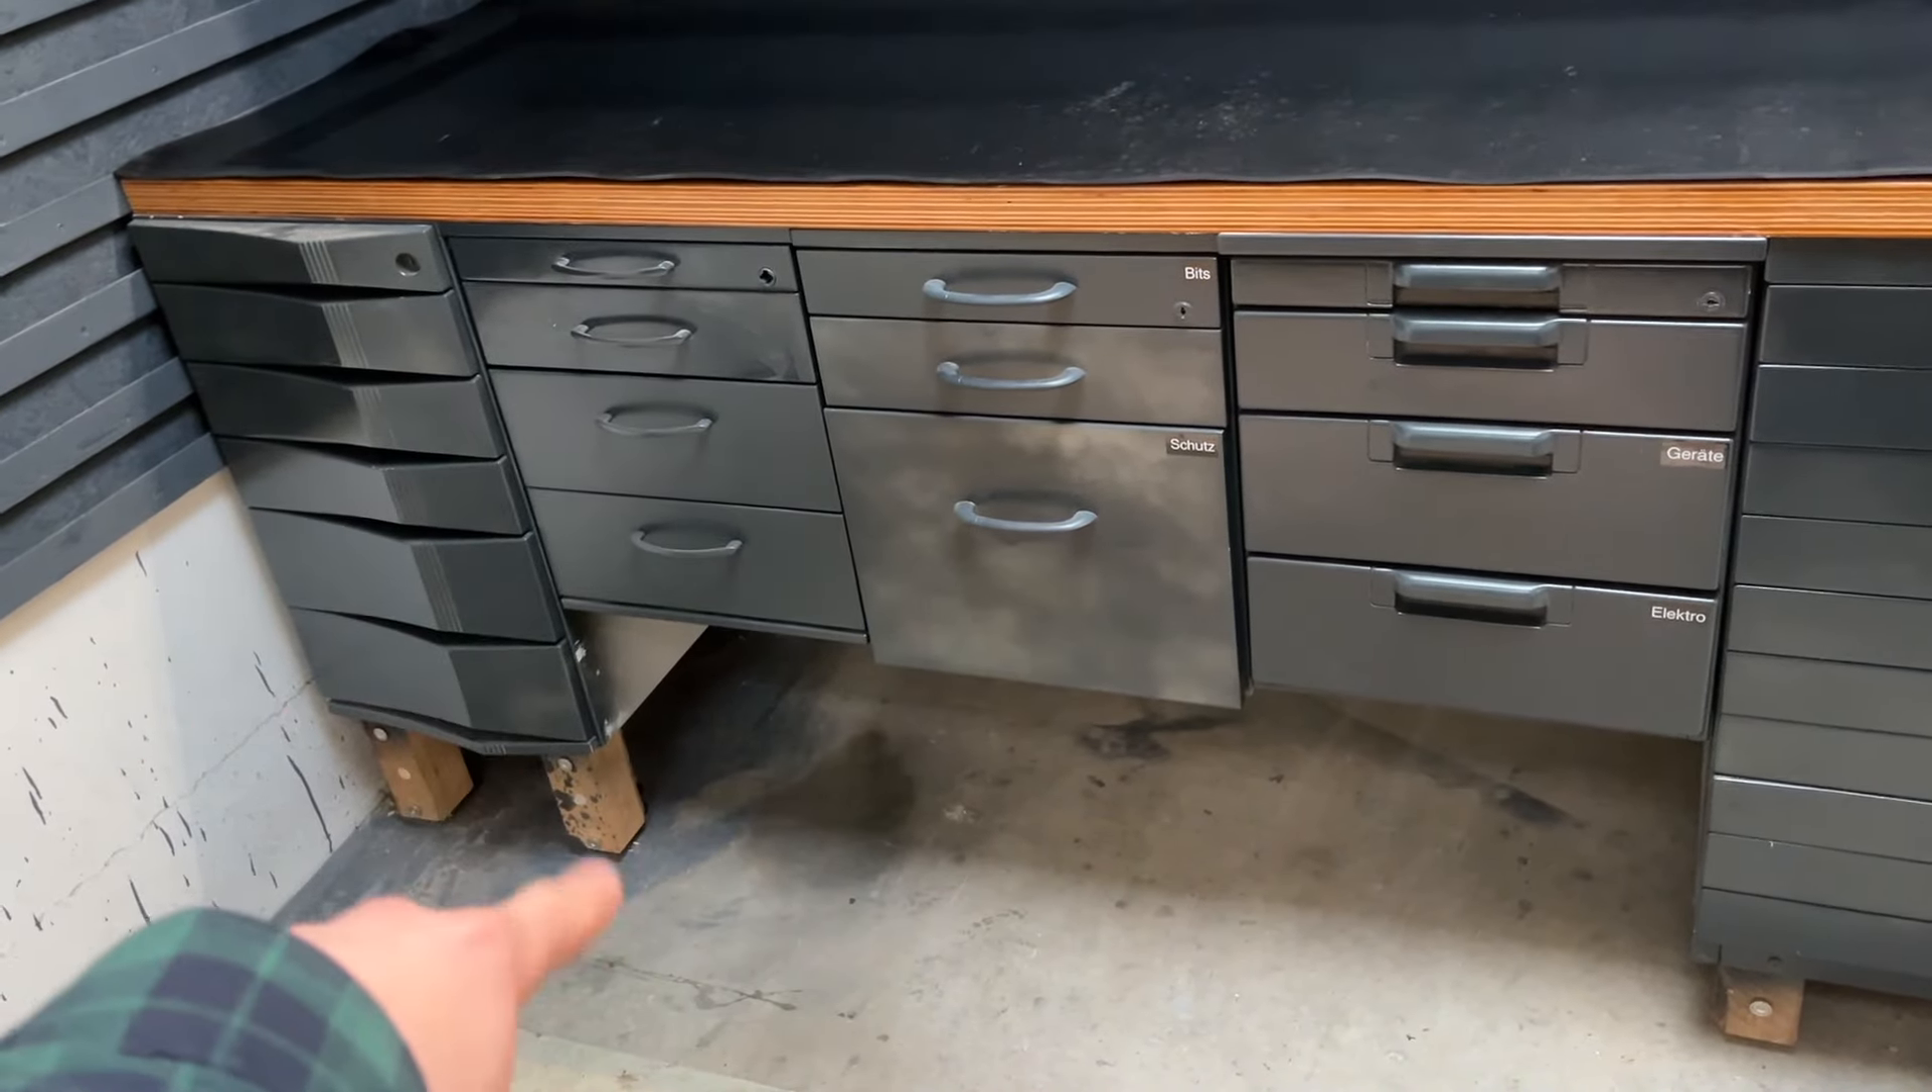Ich habe jetzt alle Schränke an die Werkbank gemacht.